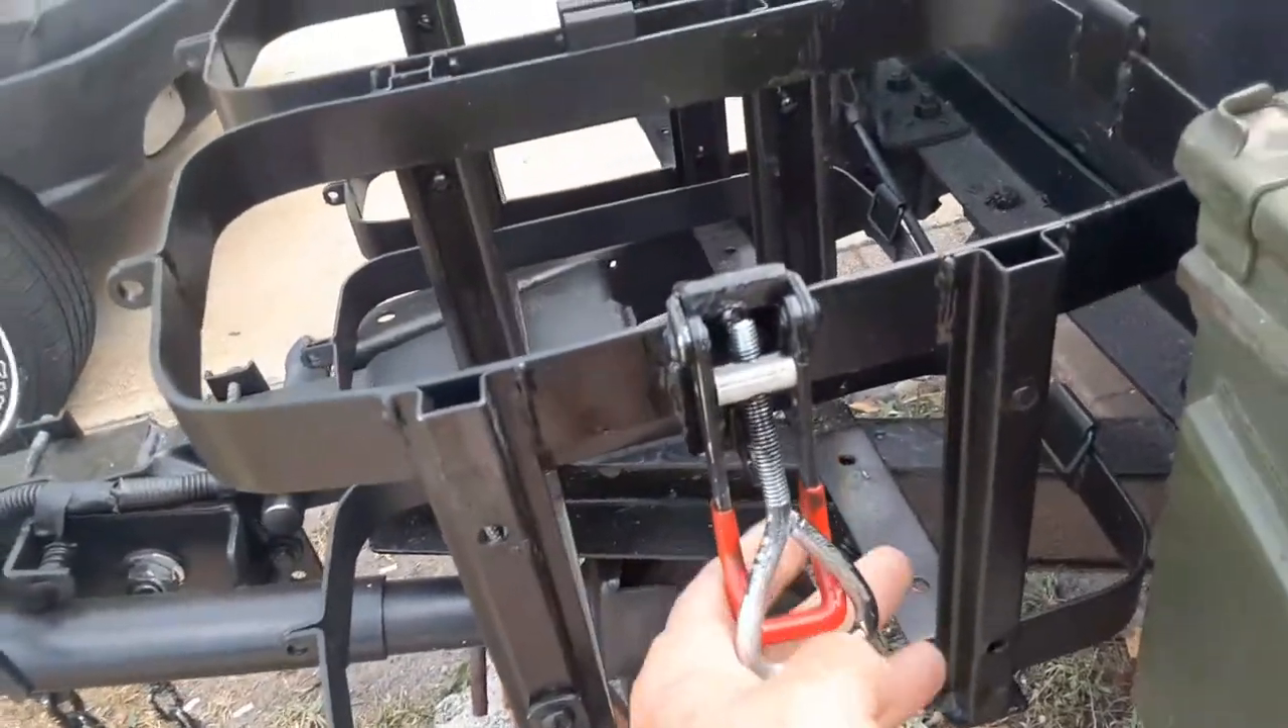I put a latch on here.